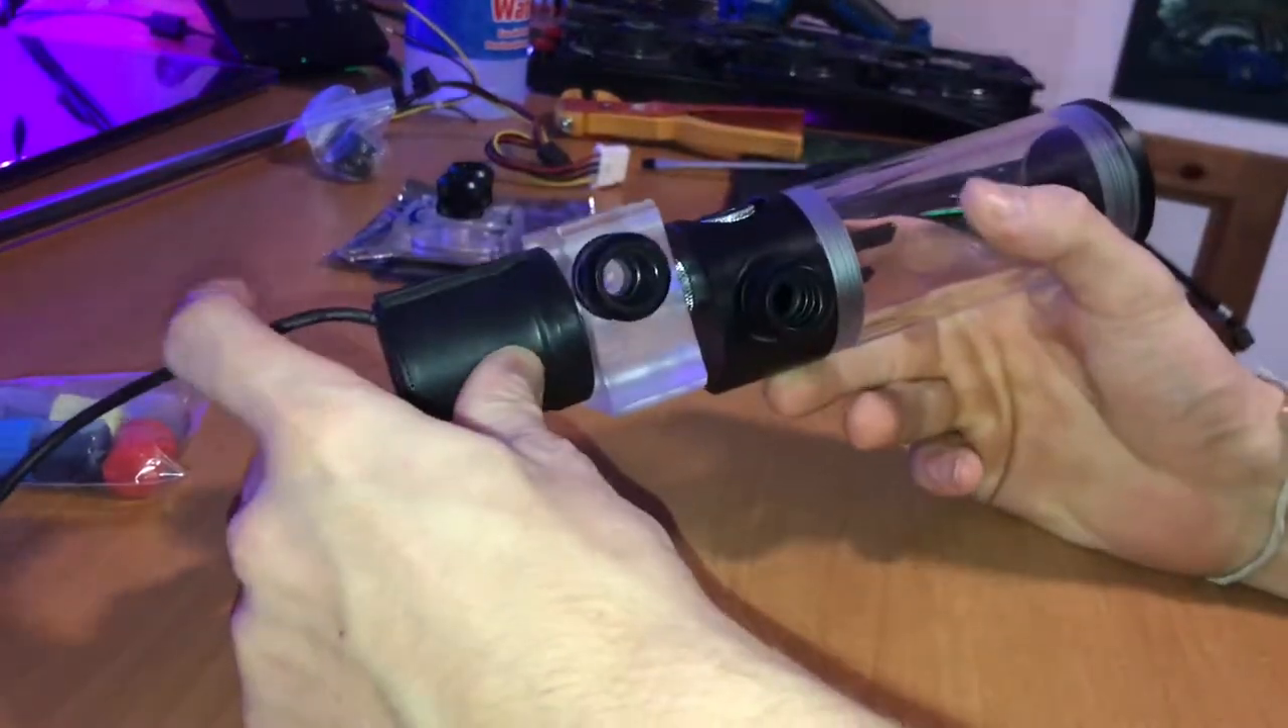All right, so the pump and the Reservoir are attached.